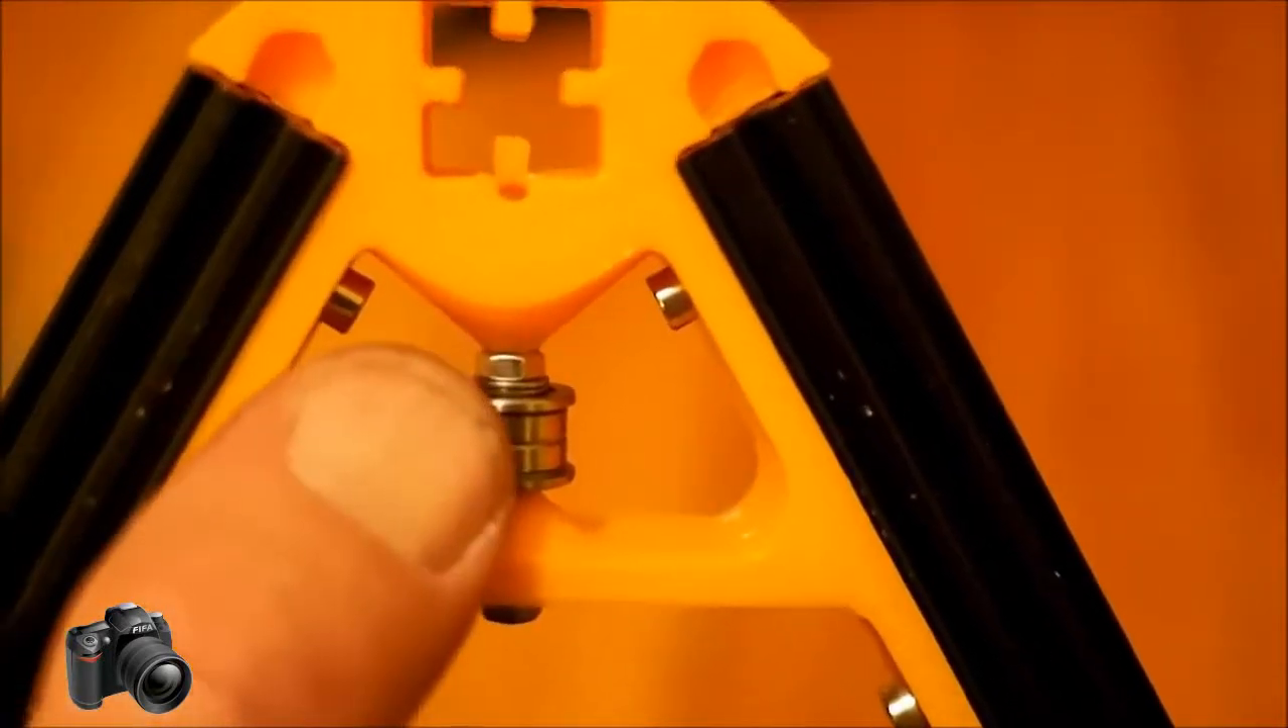Here you can see our completed assembly for the pulley on the top of the frame.